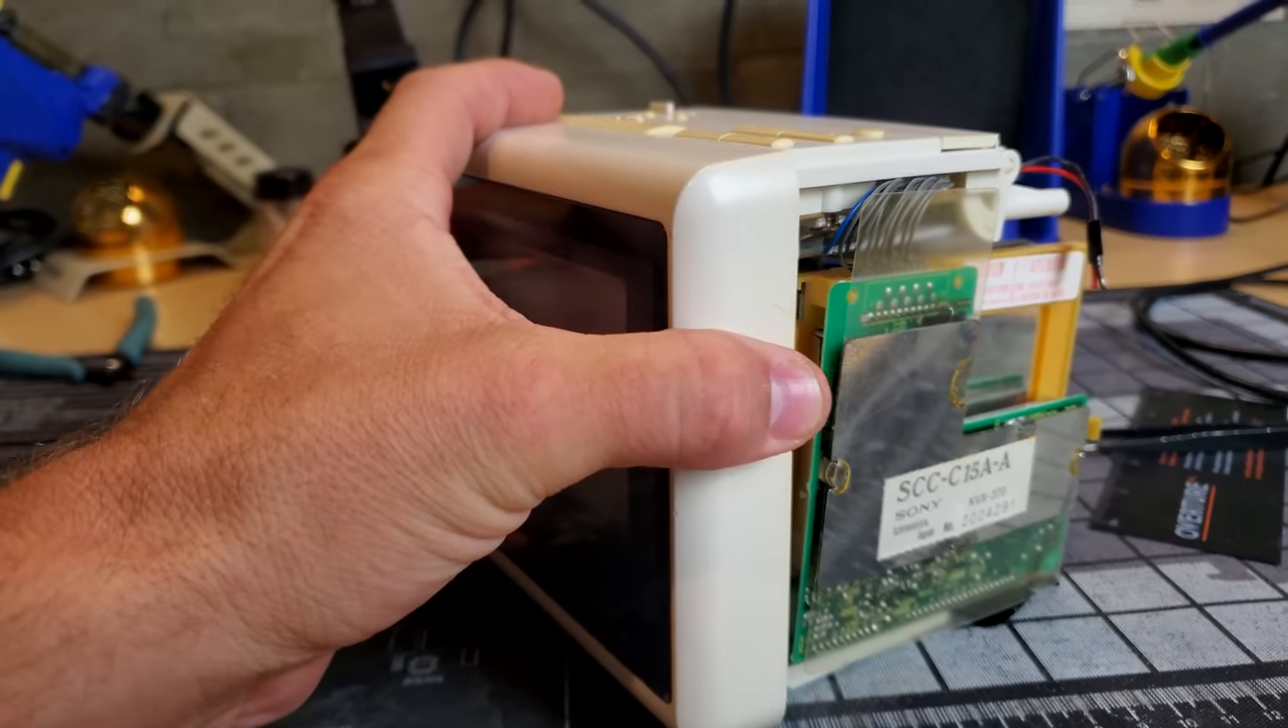I've removed my shell only on this little TV.